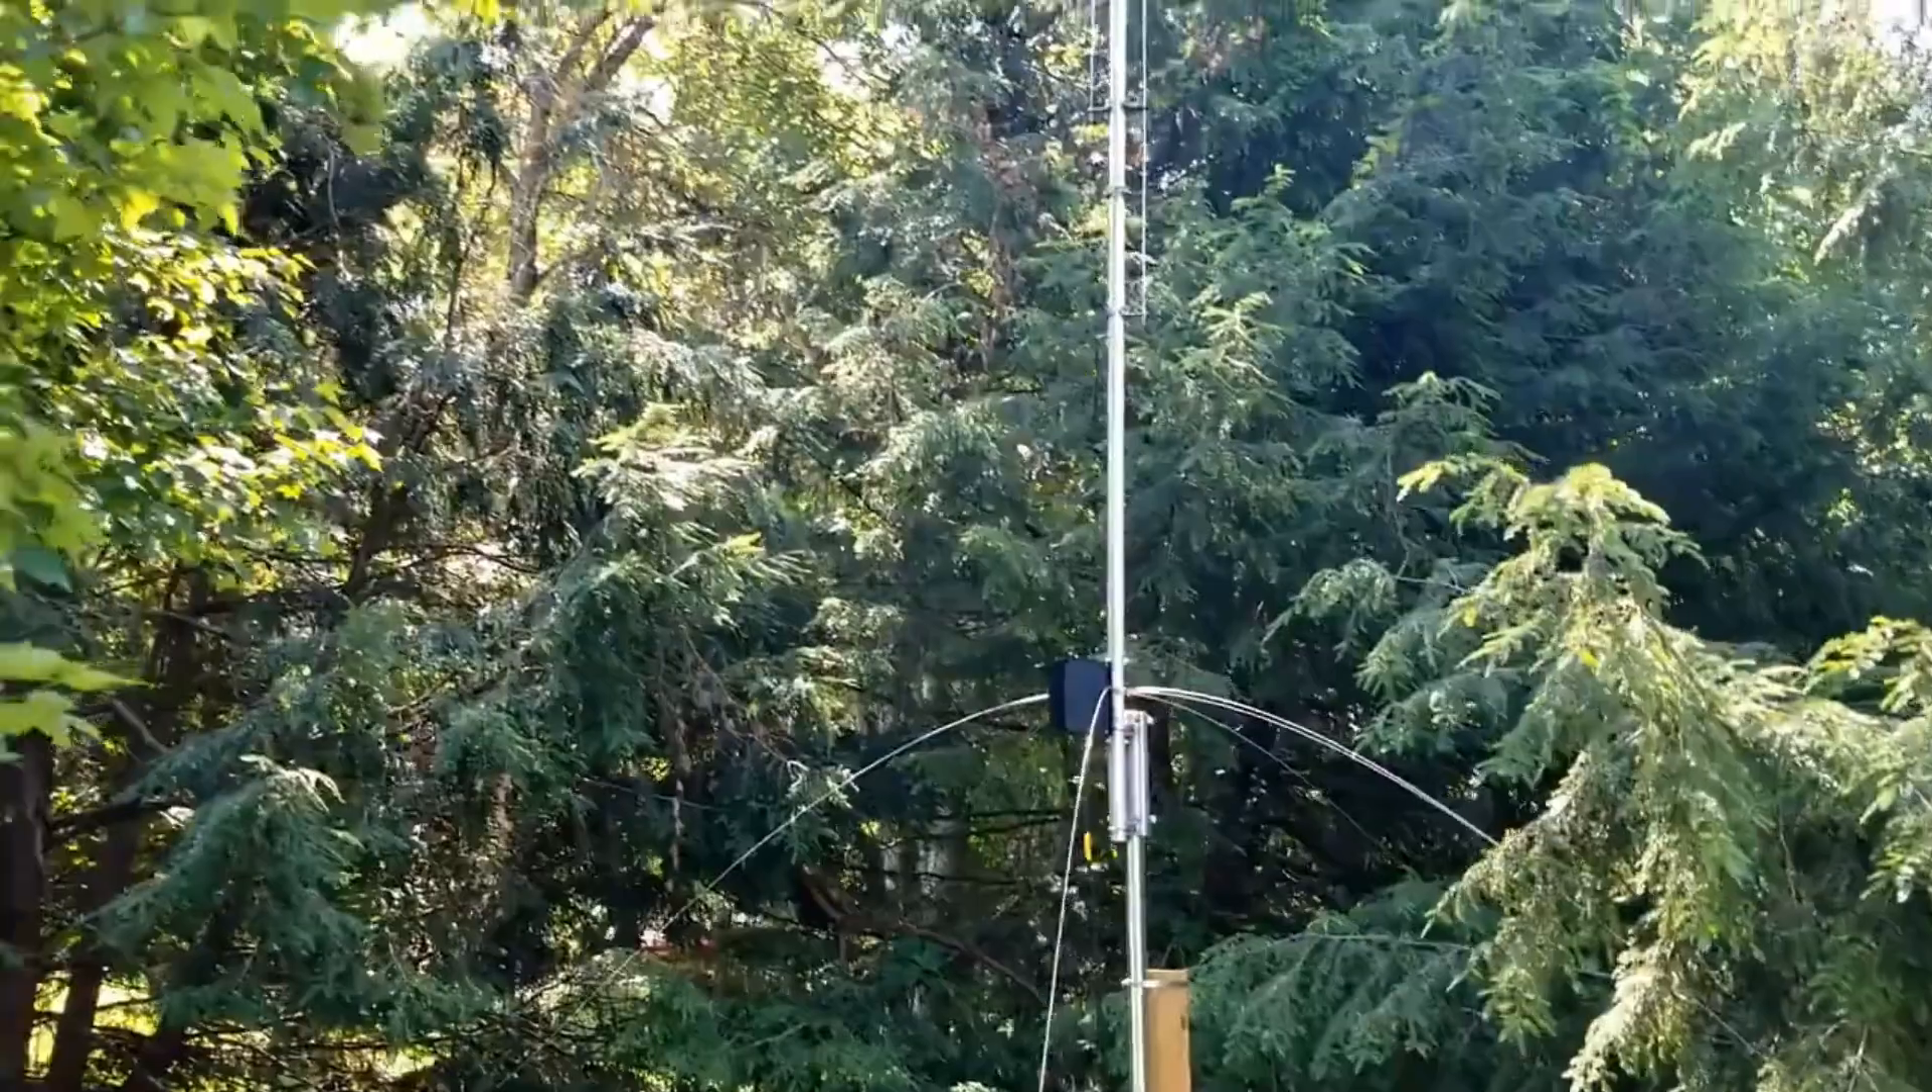The antenna is now on its mast.